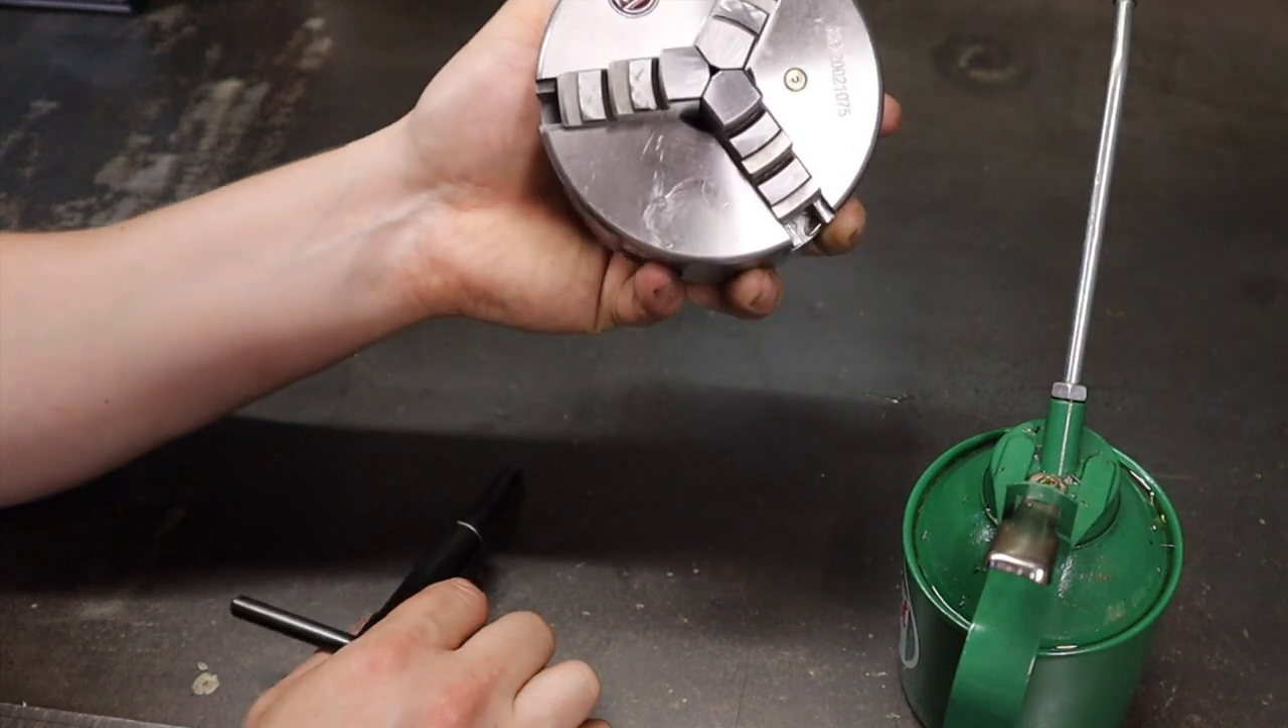There we go the jaws have all met.